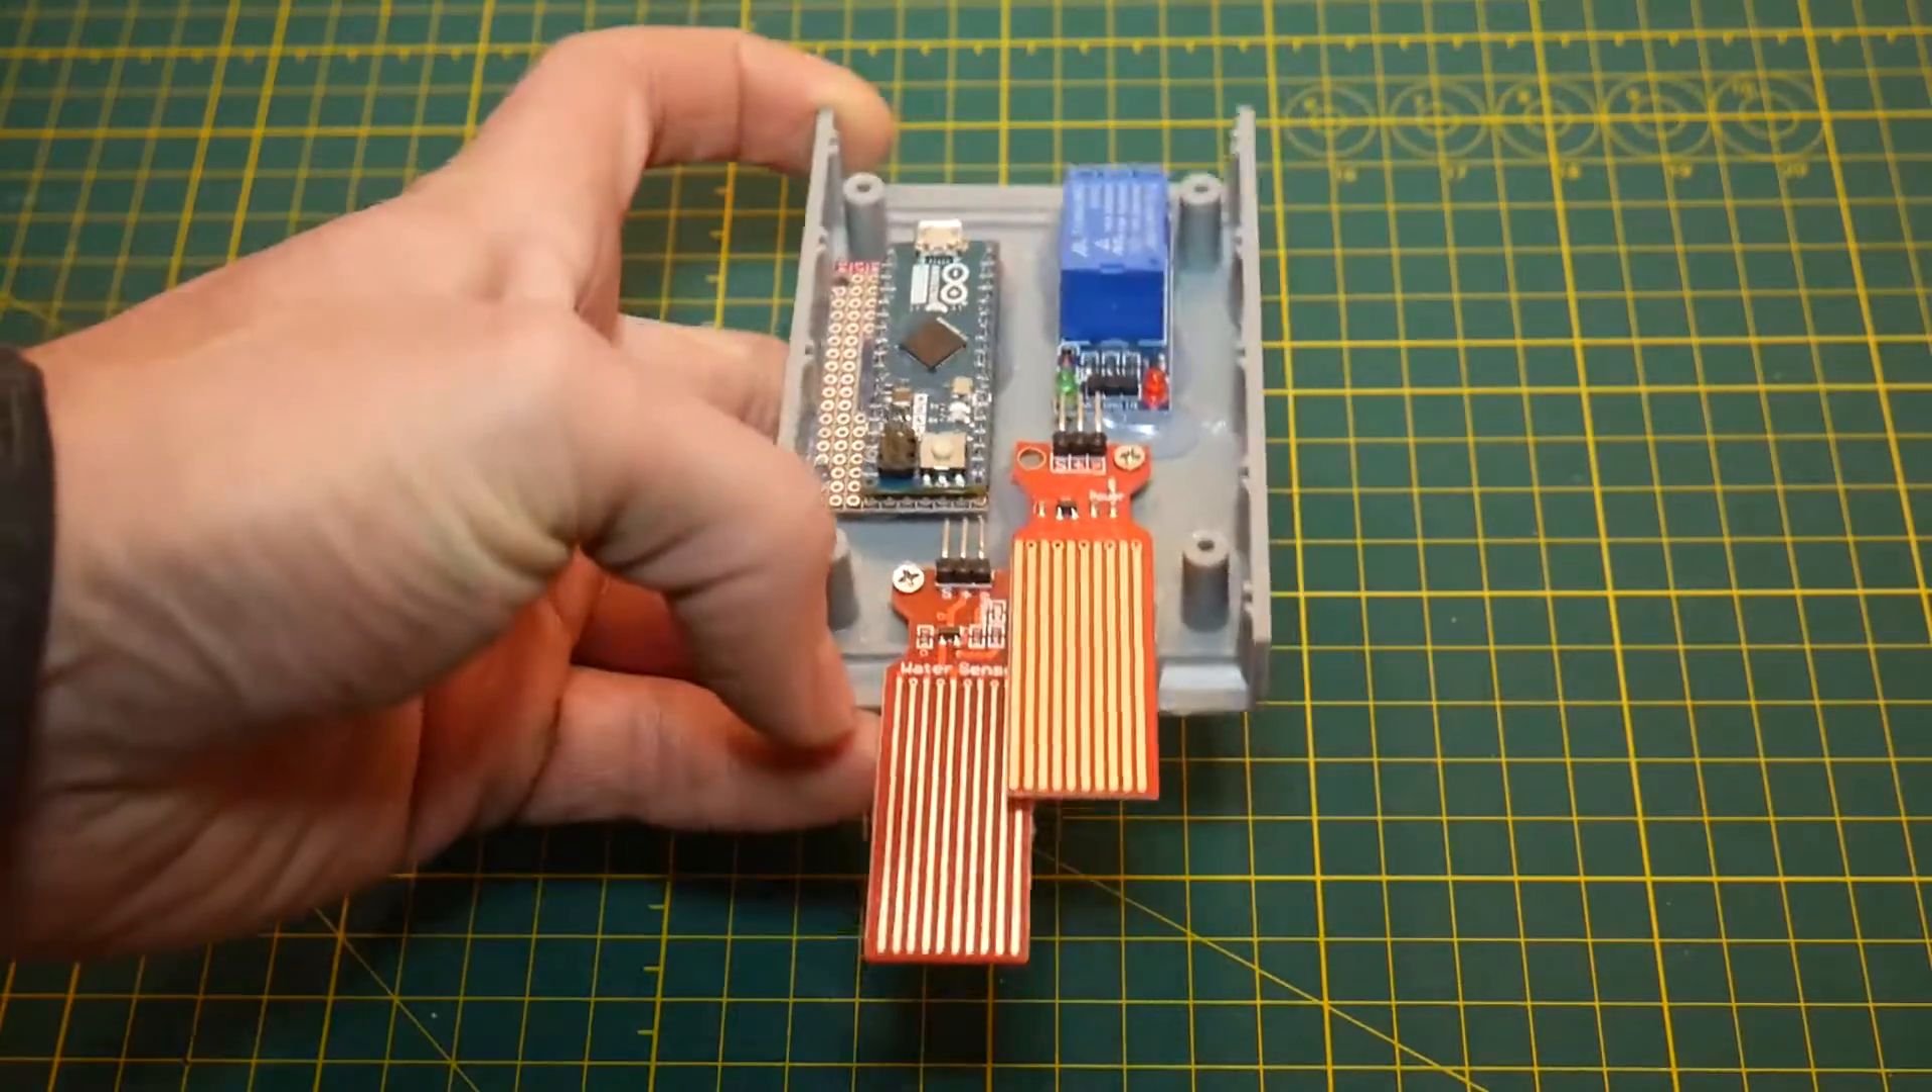You can see here that I've mounted my Arduino and I've mounted the relay inside the enclosure and I've kept enough room to work around with my soldering iron.